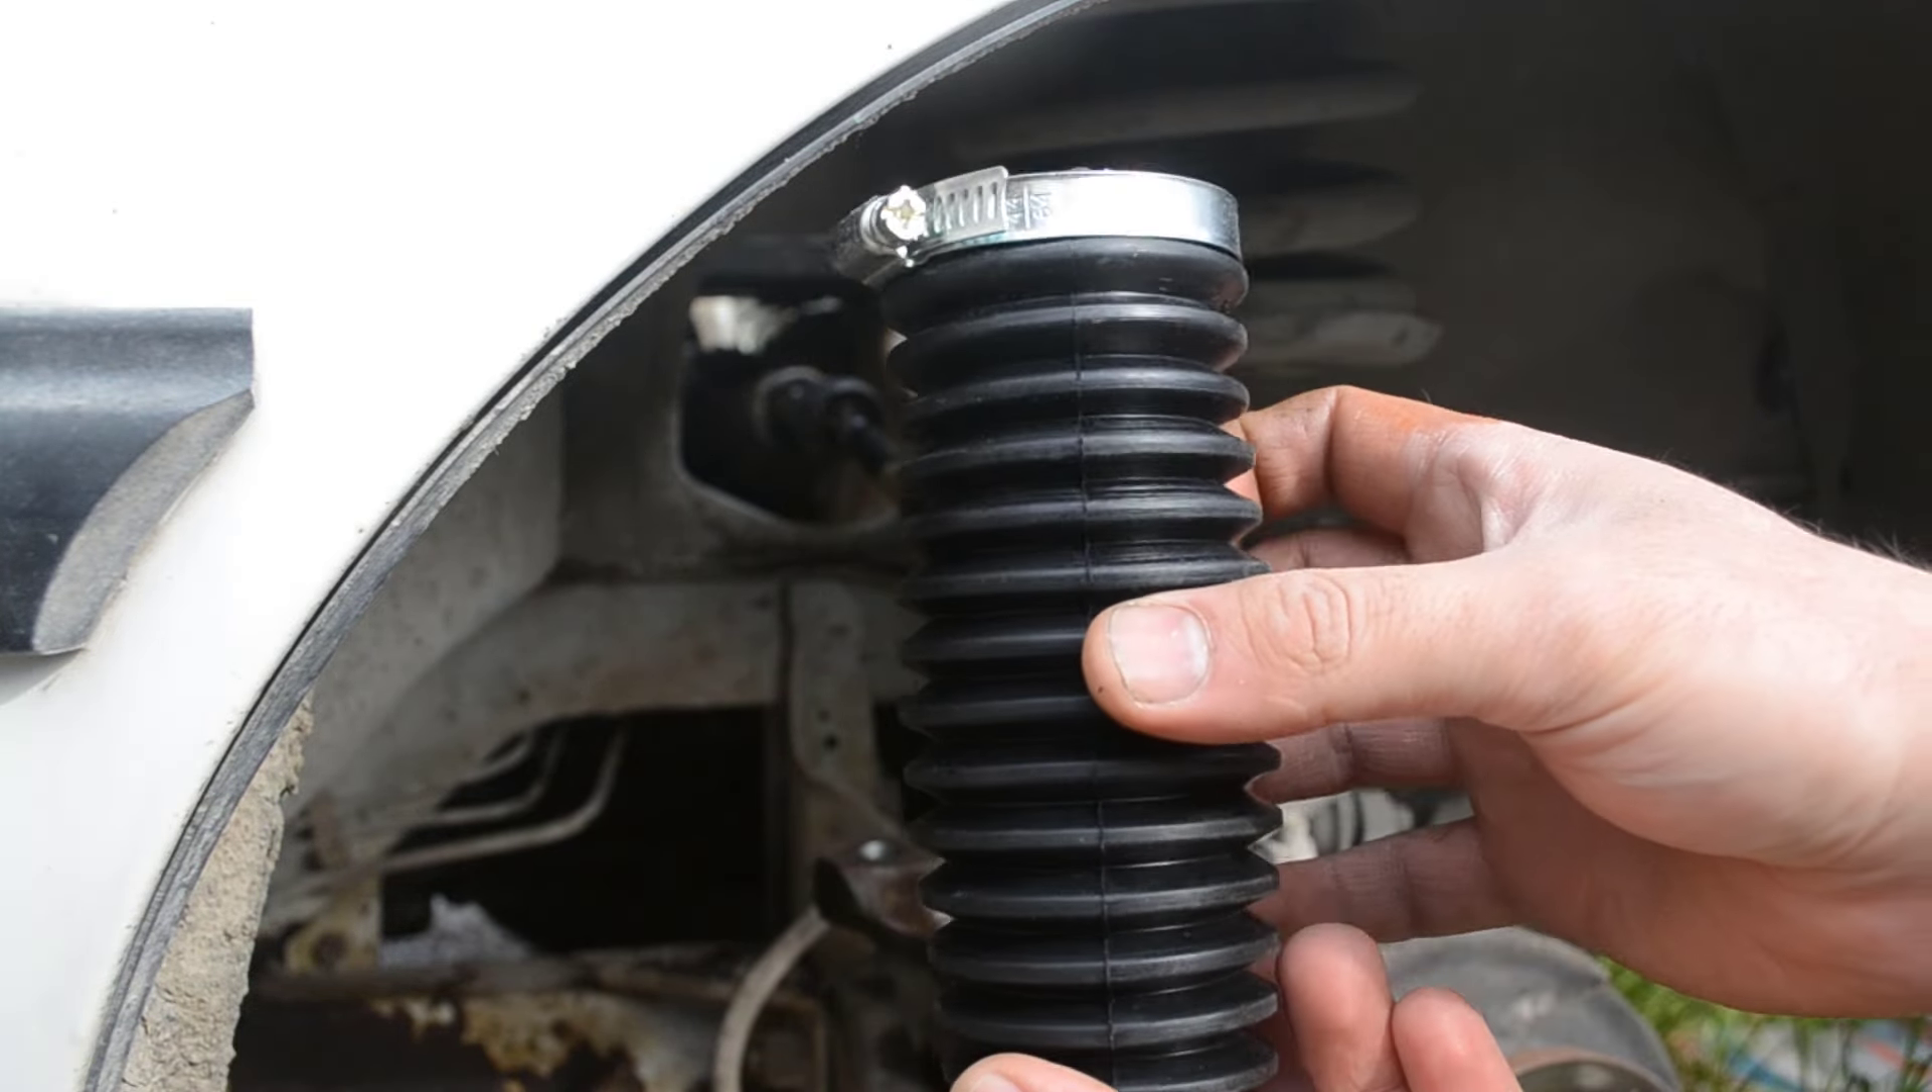Evet gördüğünüz gibi yeni körüğümüzün kelepçesini taktım.